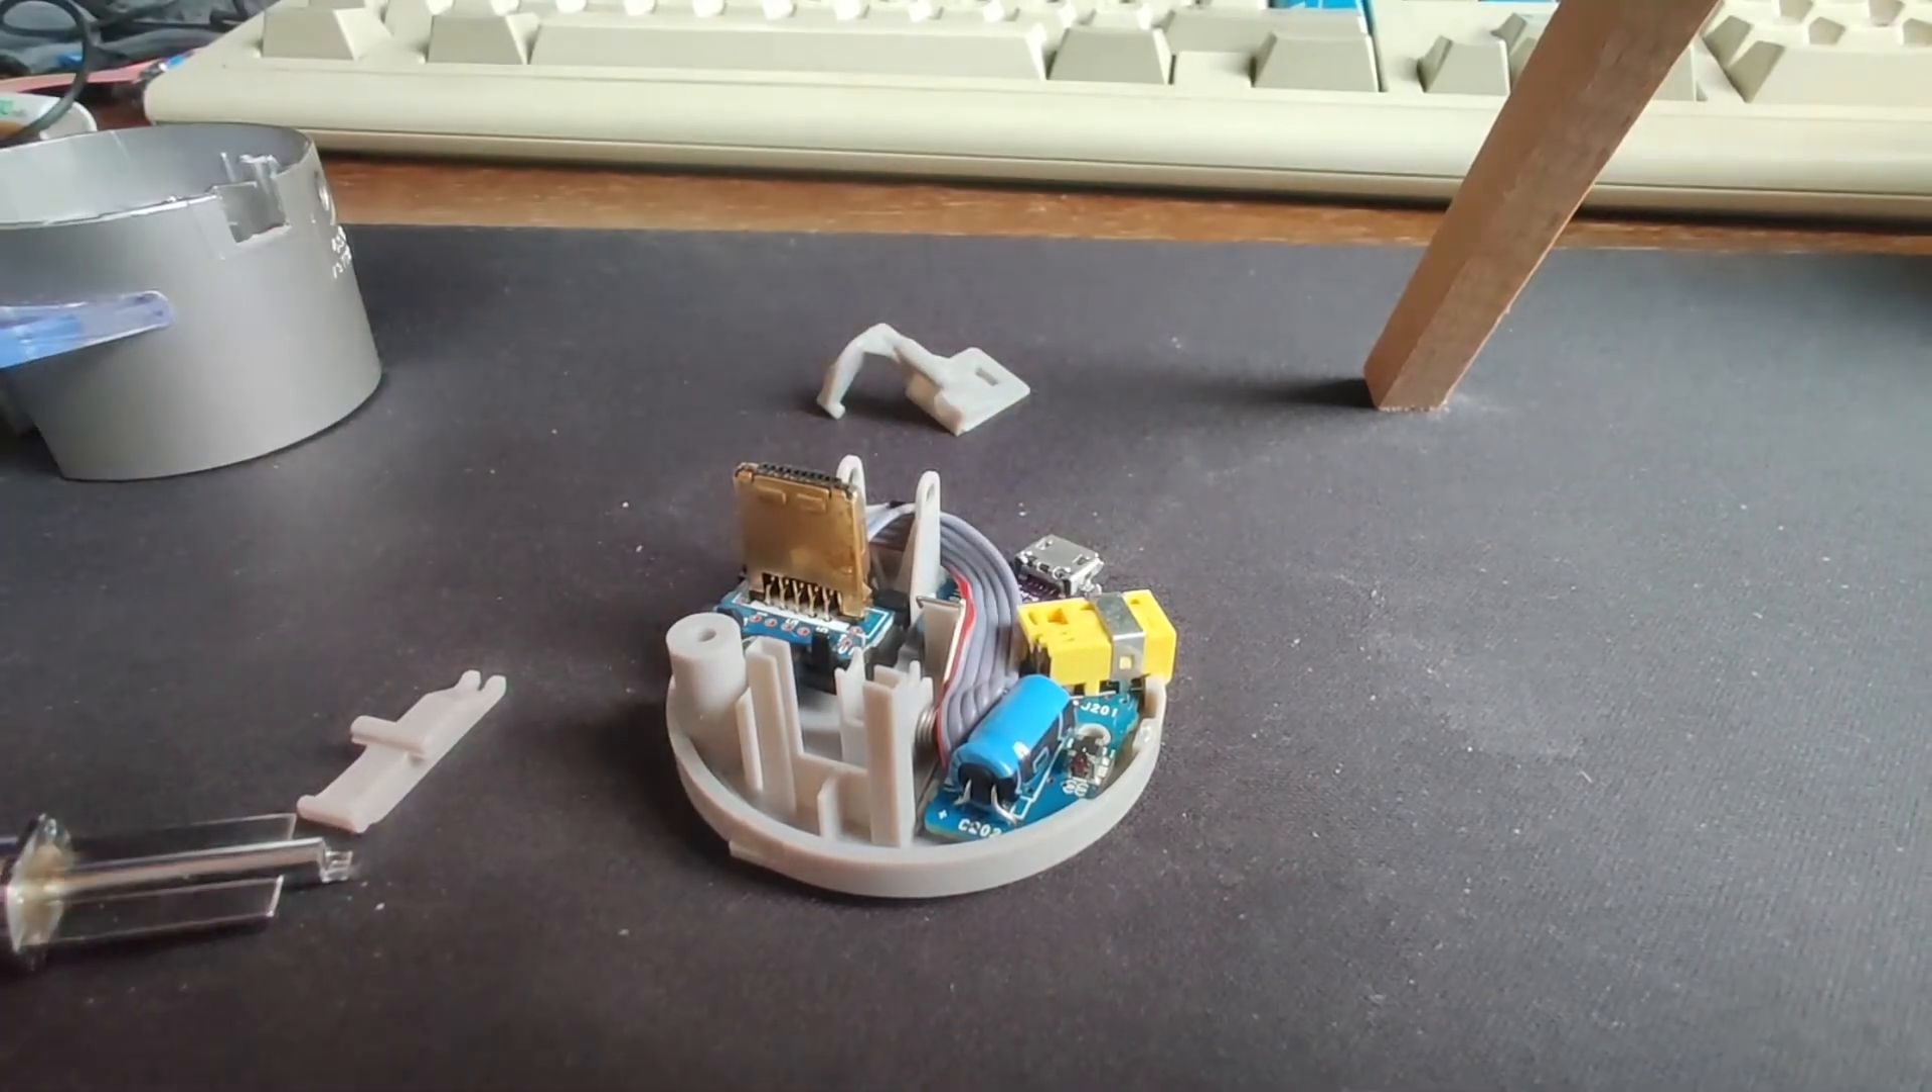I've put the pcb back in.